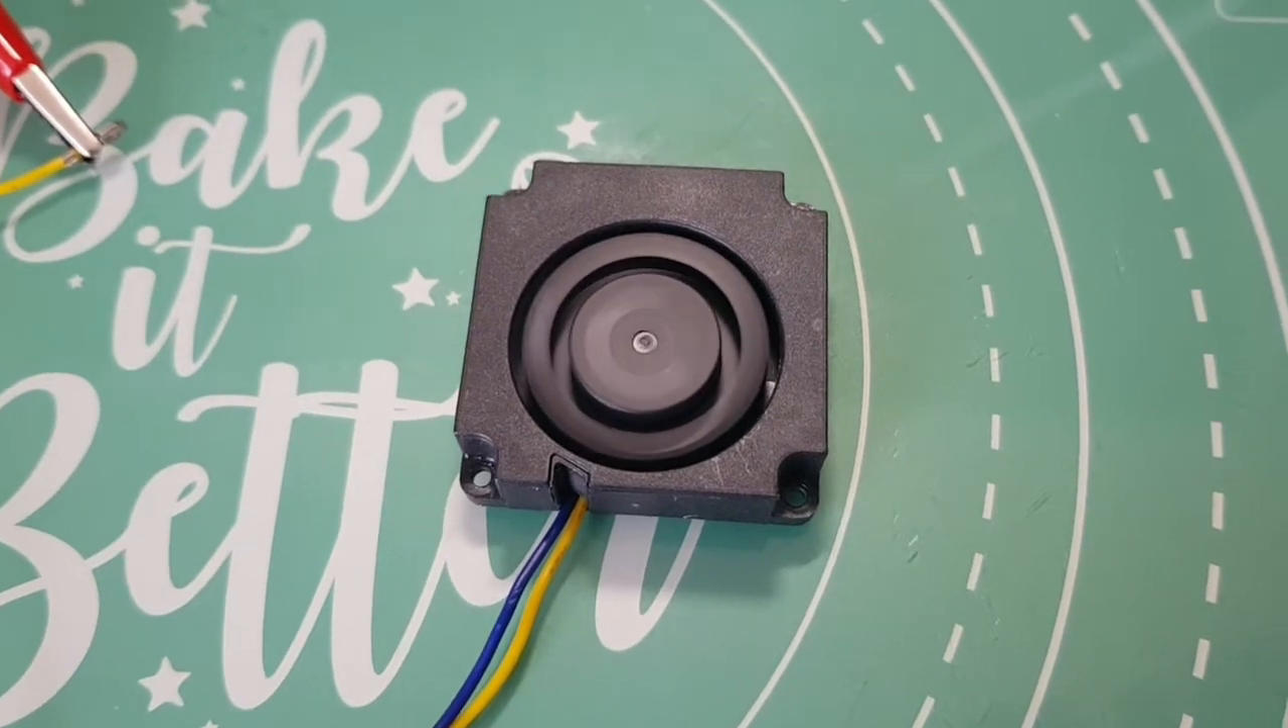So here's the fan put back together and fortunately despite breaking the um wire it does actually appear to be working.